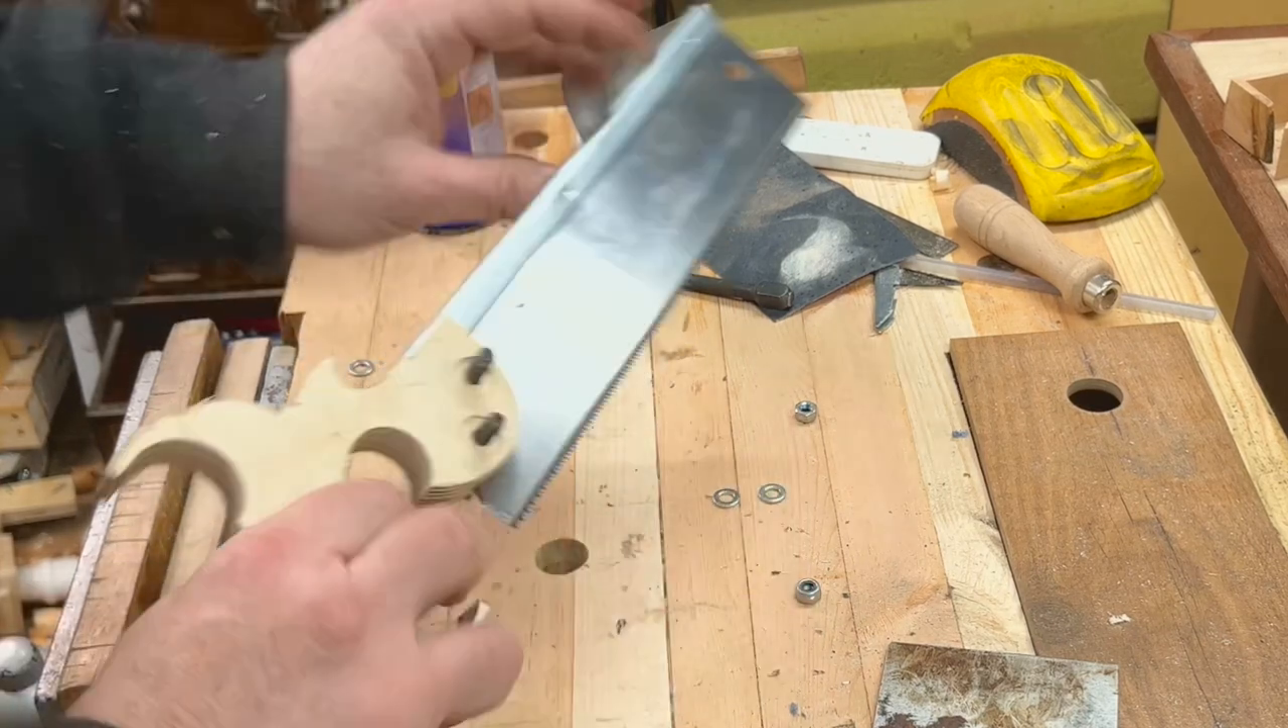Bolts are in they're not tightened yet I've still got the nuts to go on the other end.